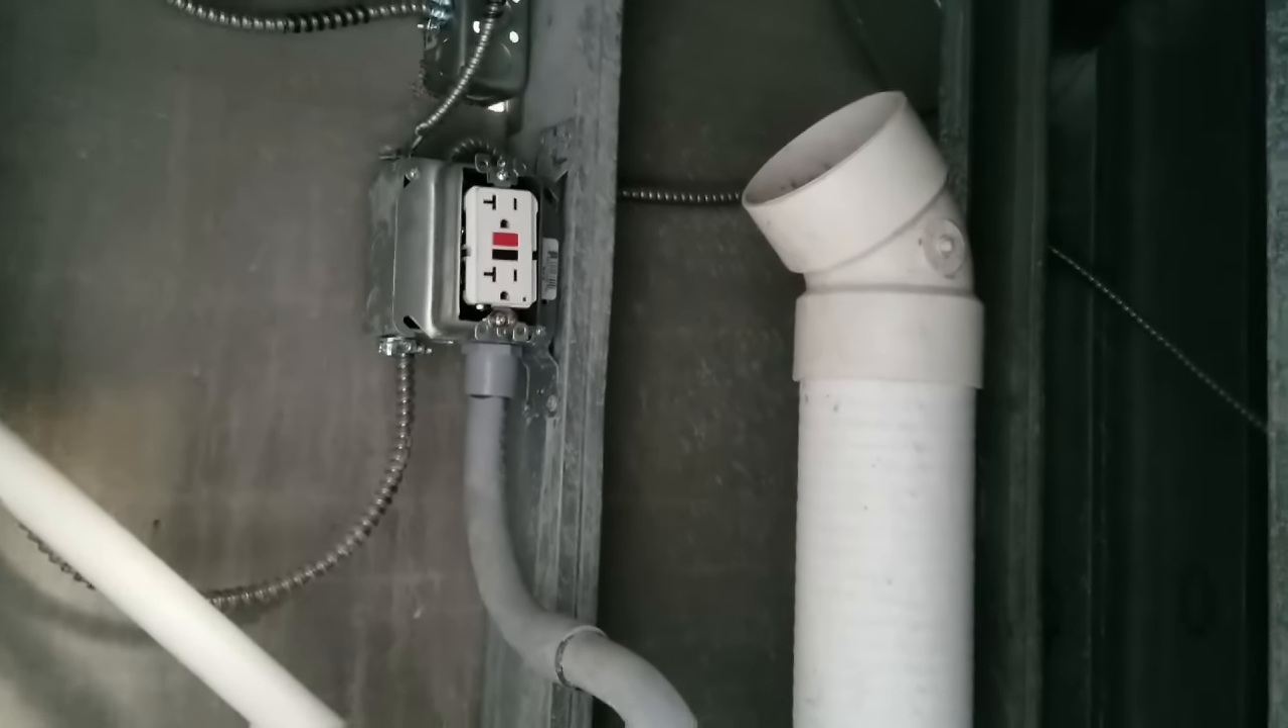I have my GFCI. I still need to get a cover for that.